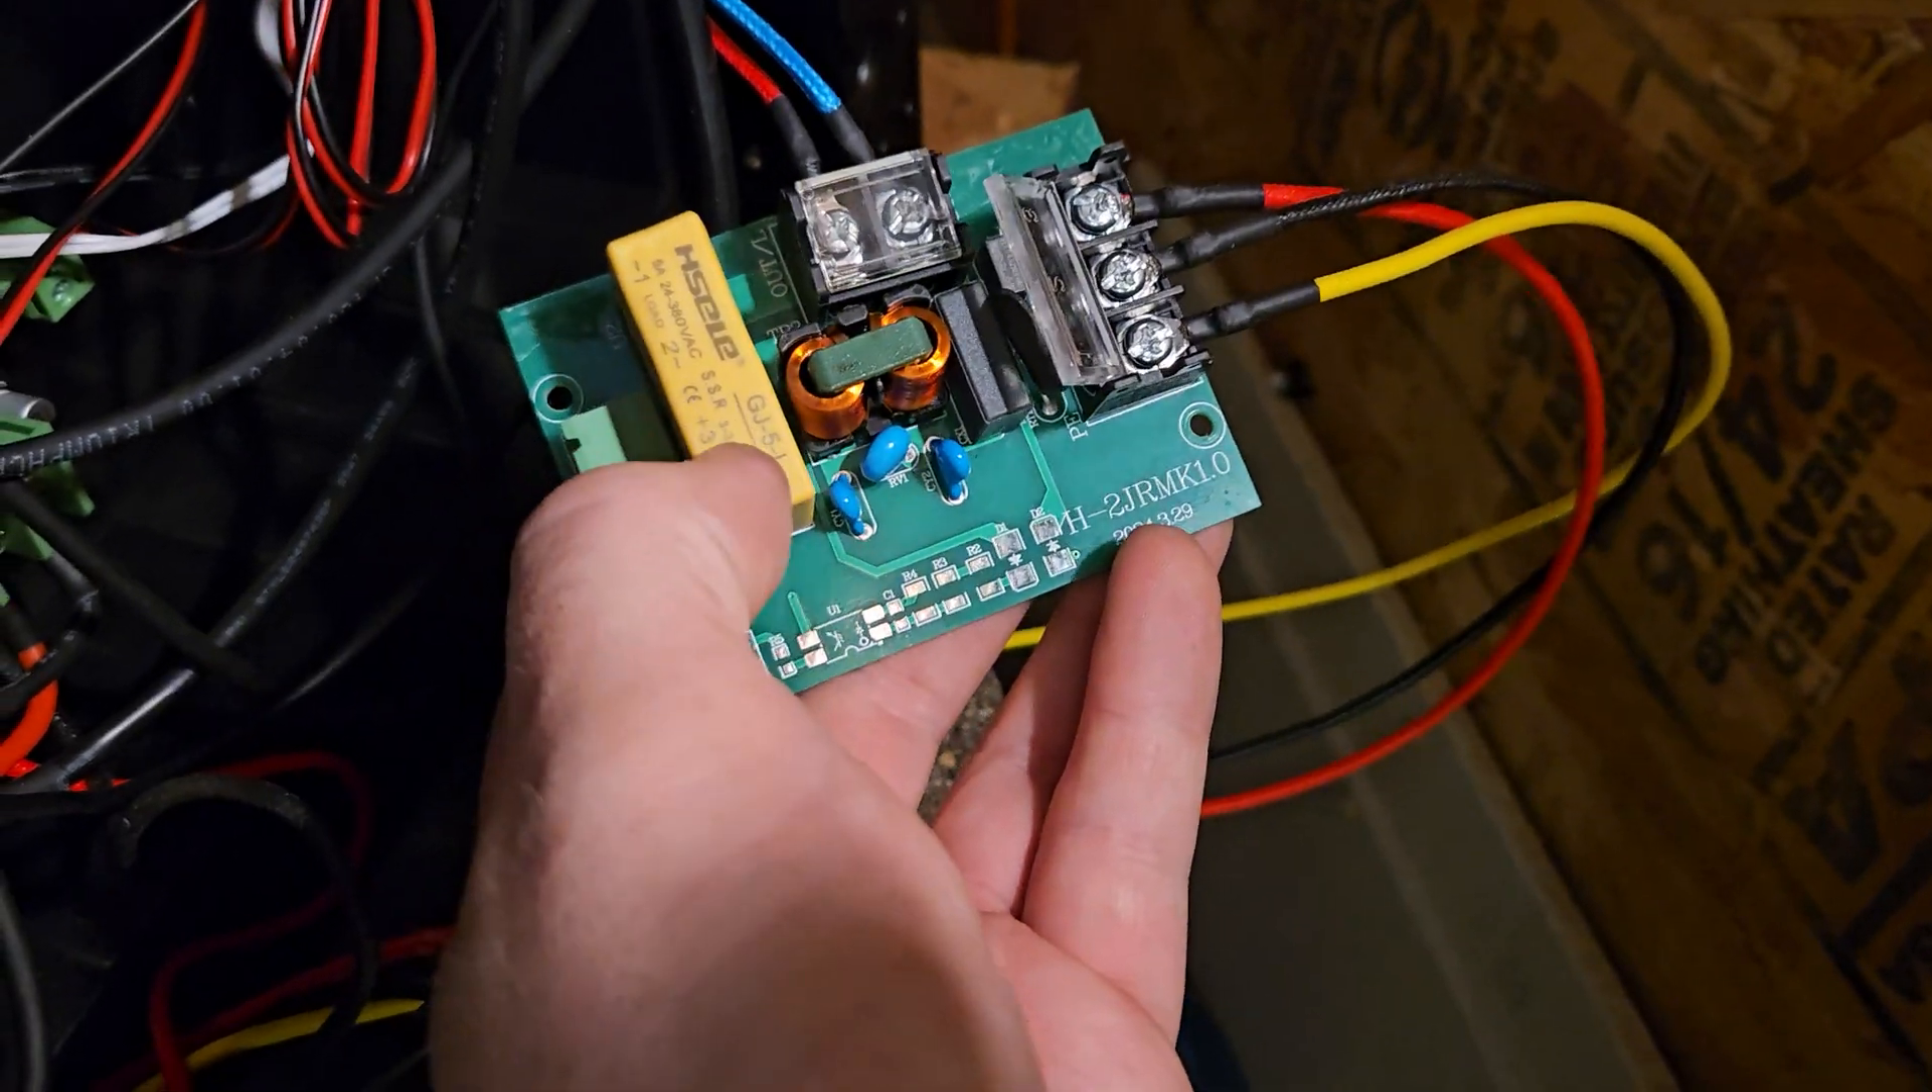Okay, I have managed to wrestle the chamber heater control board out of there.